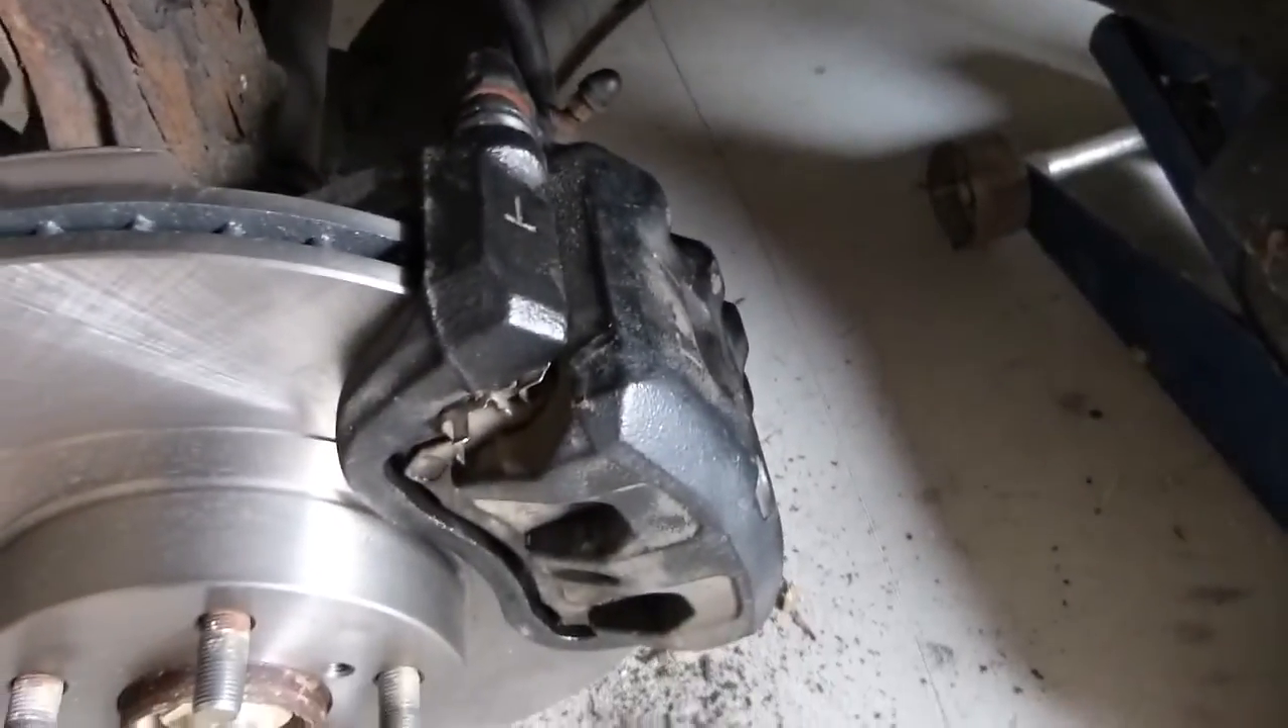Okay, so there we are with the rotor on and the, uh, the caliper on and tightened down.